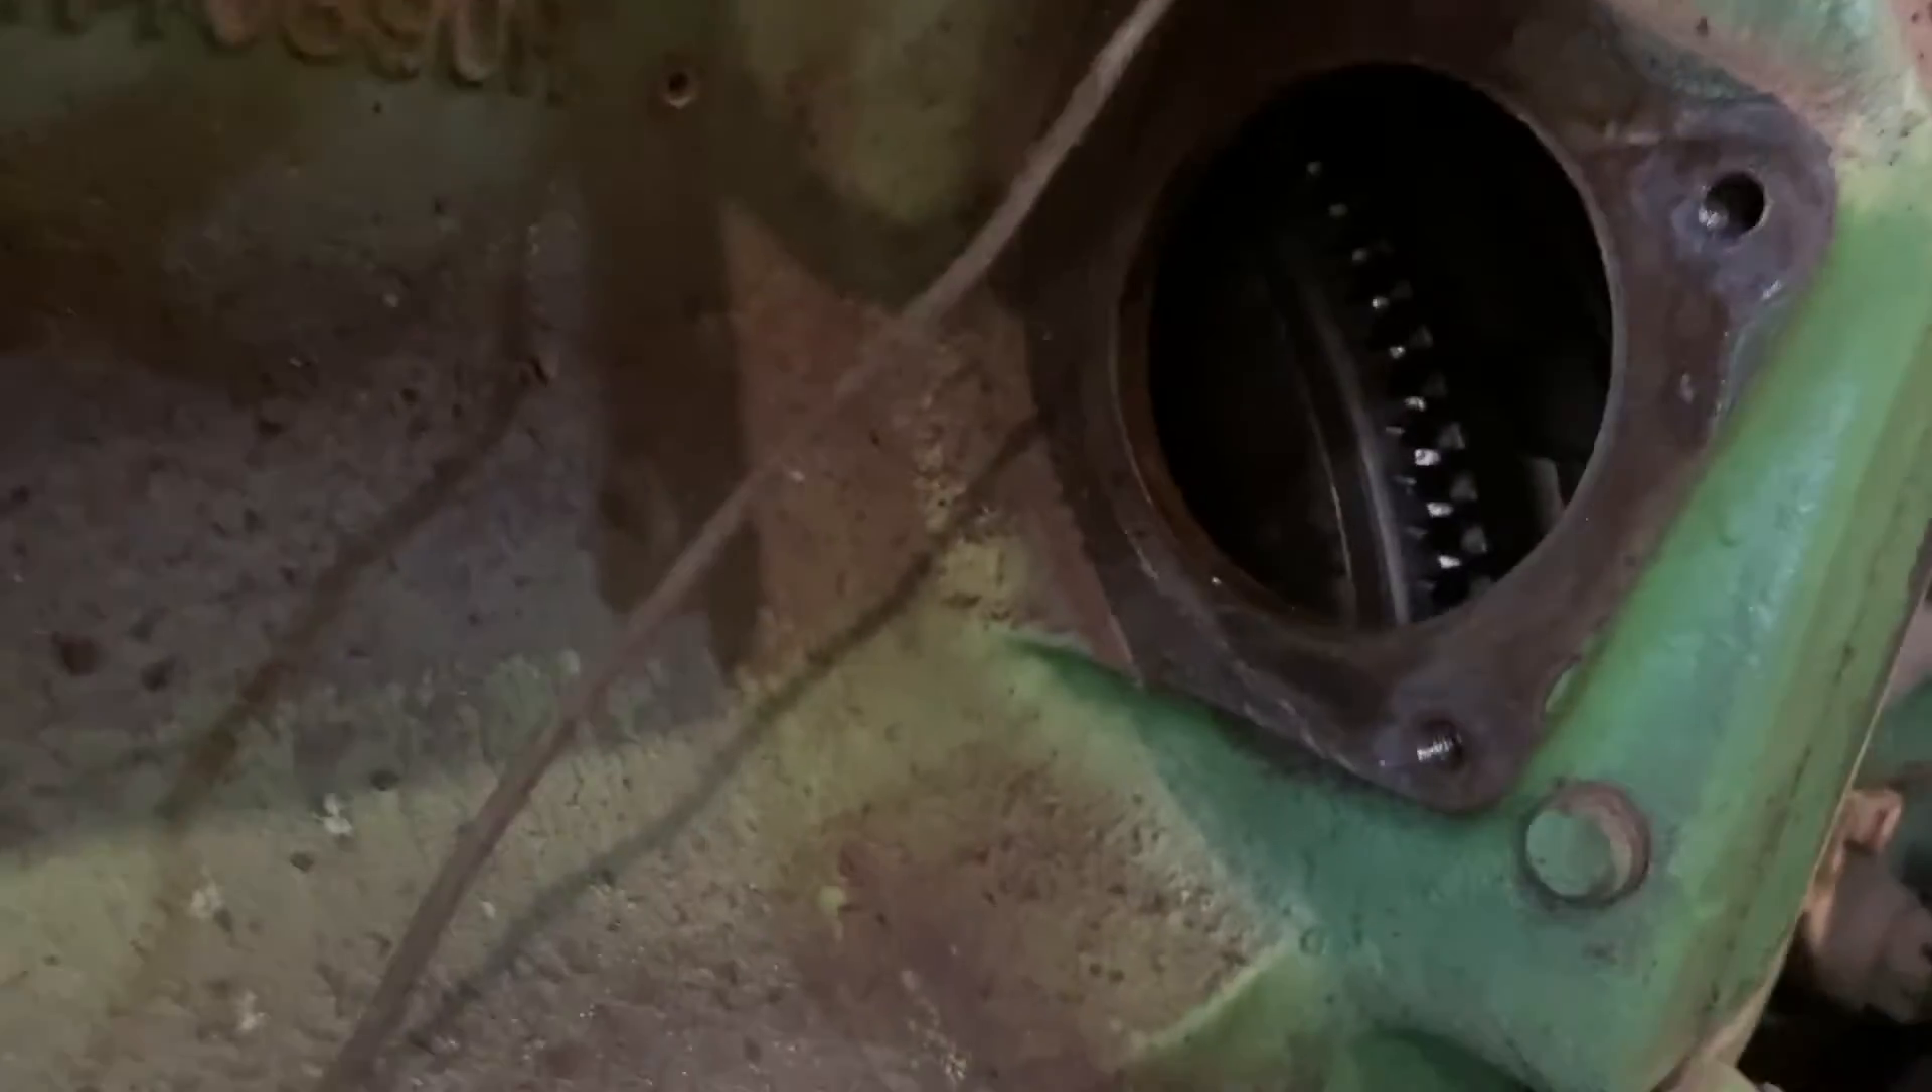Okay so we got the old starter out.